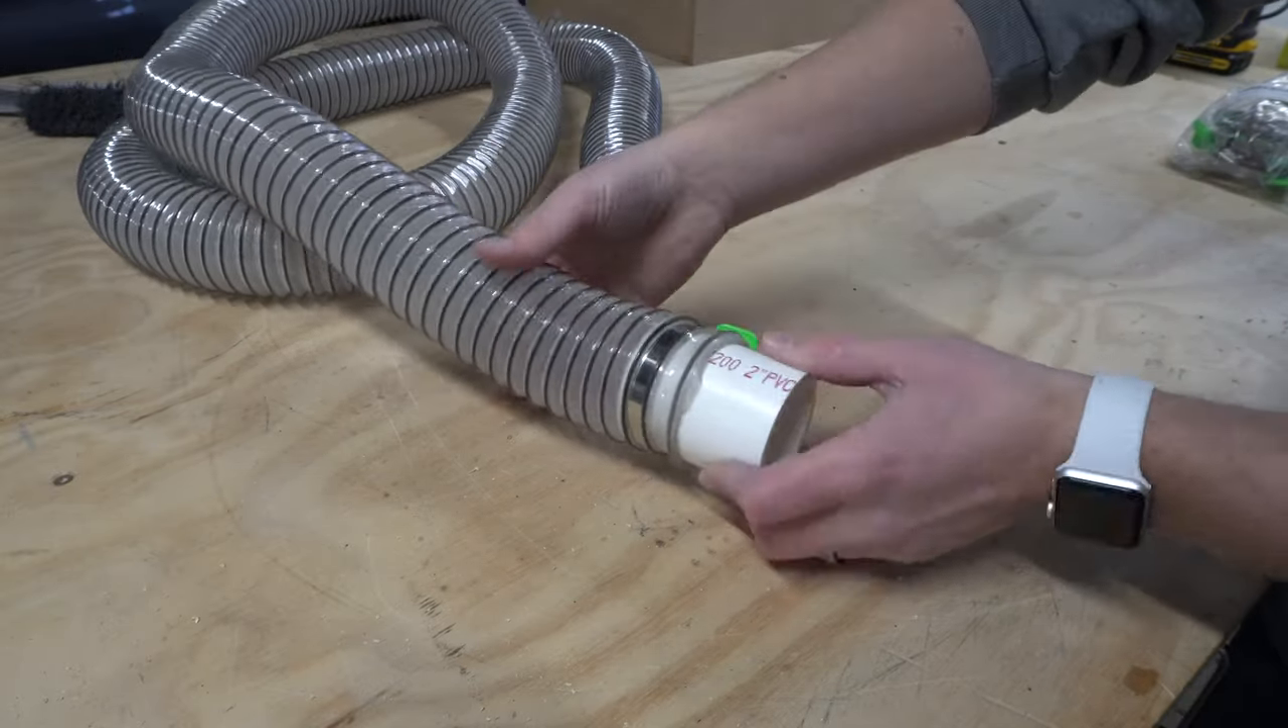Next, I cut down some two inch PVC into some smaller pieces to use as fittings between the other PVC pieces and the flexible vacuum hose, securing those in place using hose clamps.